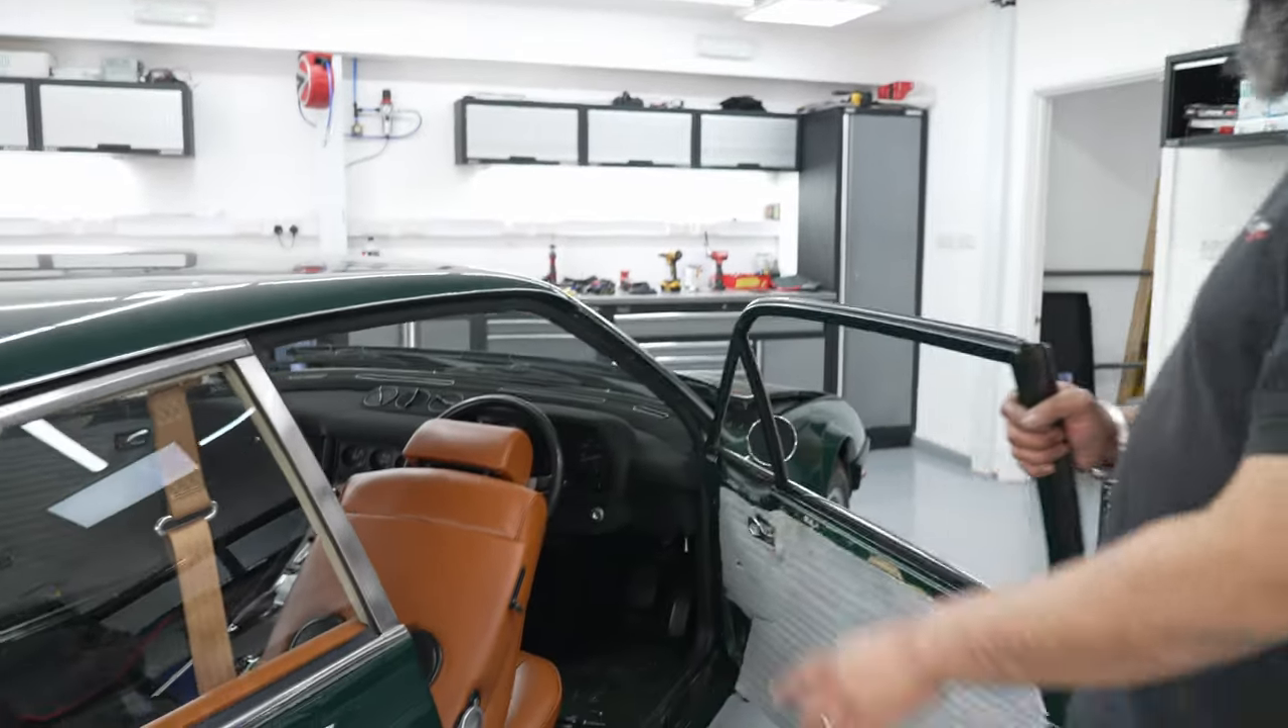Yeah, so in here, we've still got the driver's seat in there.